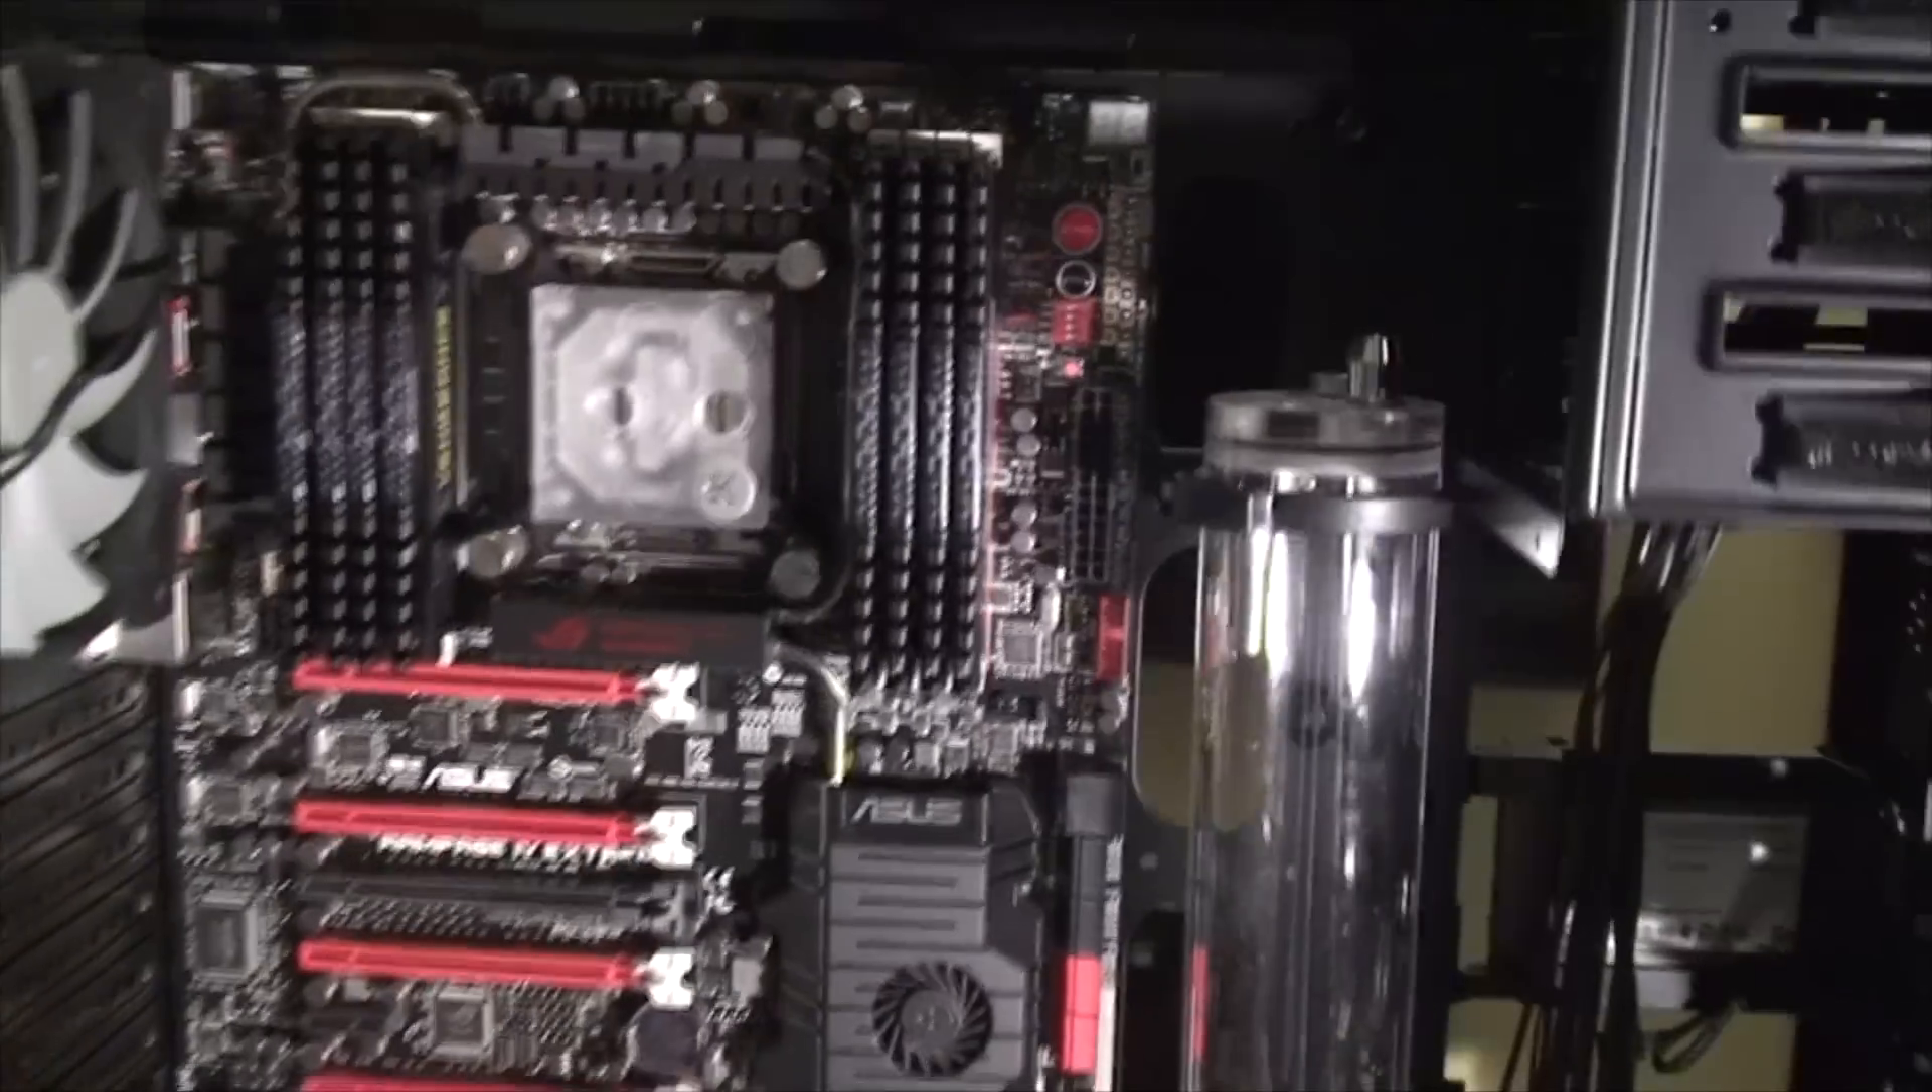I already have my motherboard and my RAM, my CPU and my CPU block in there.